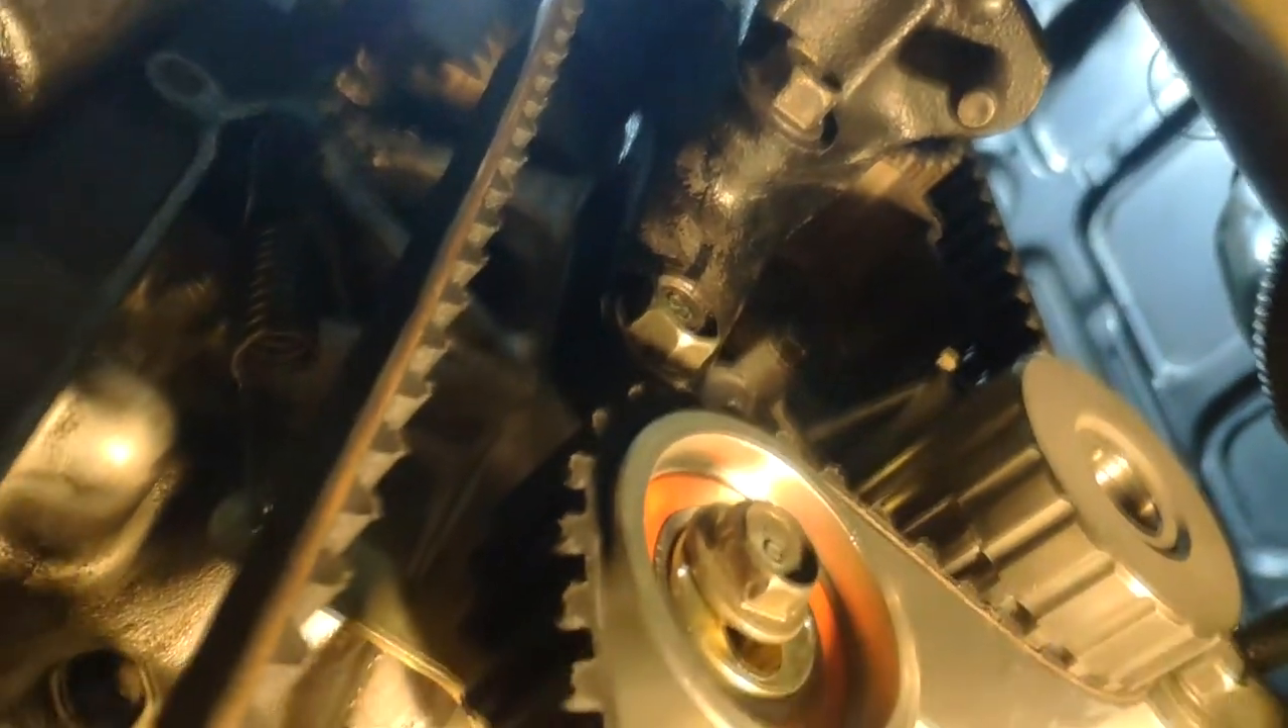Já coloquei a correia dentada aqui.